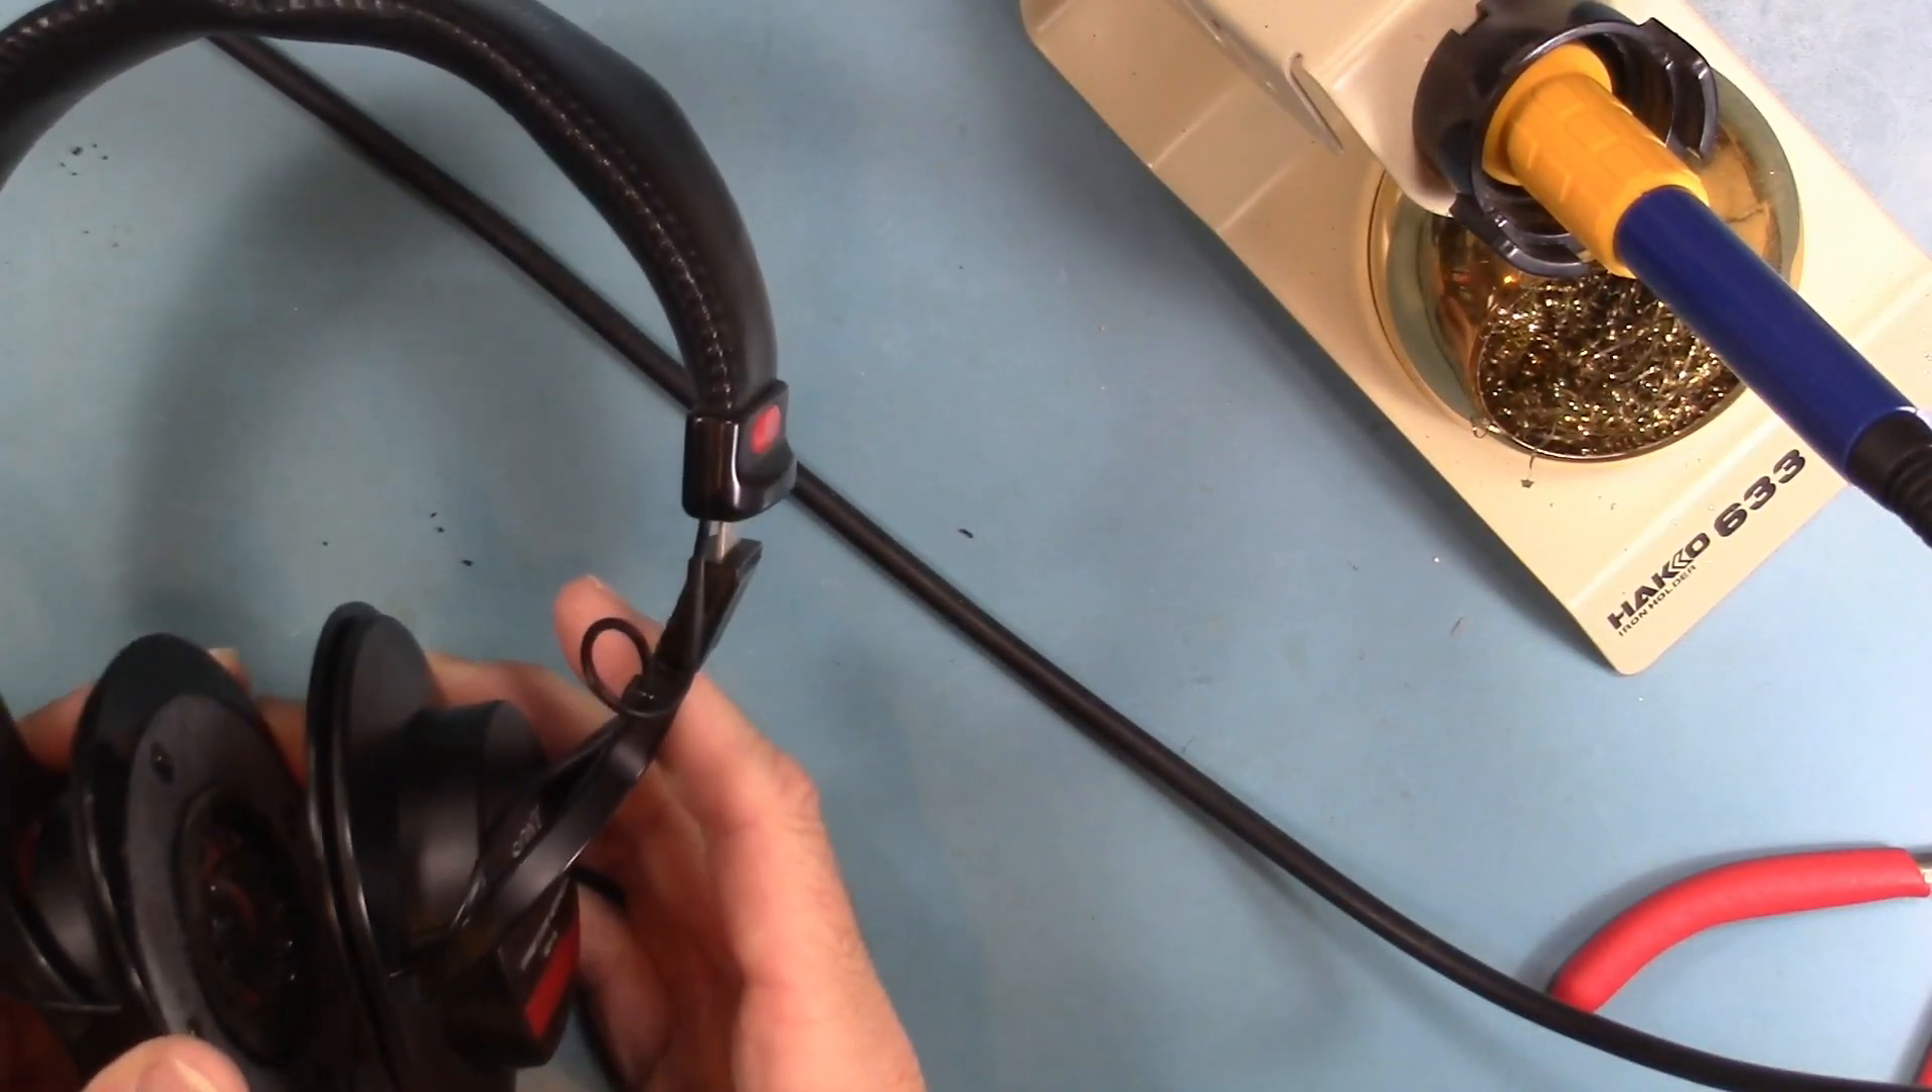I realize i don't have any earpads on this yet.